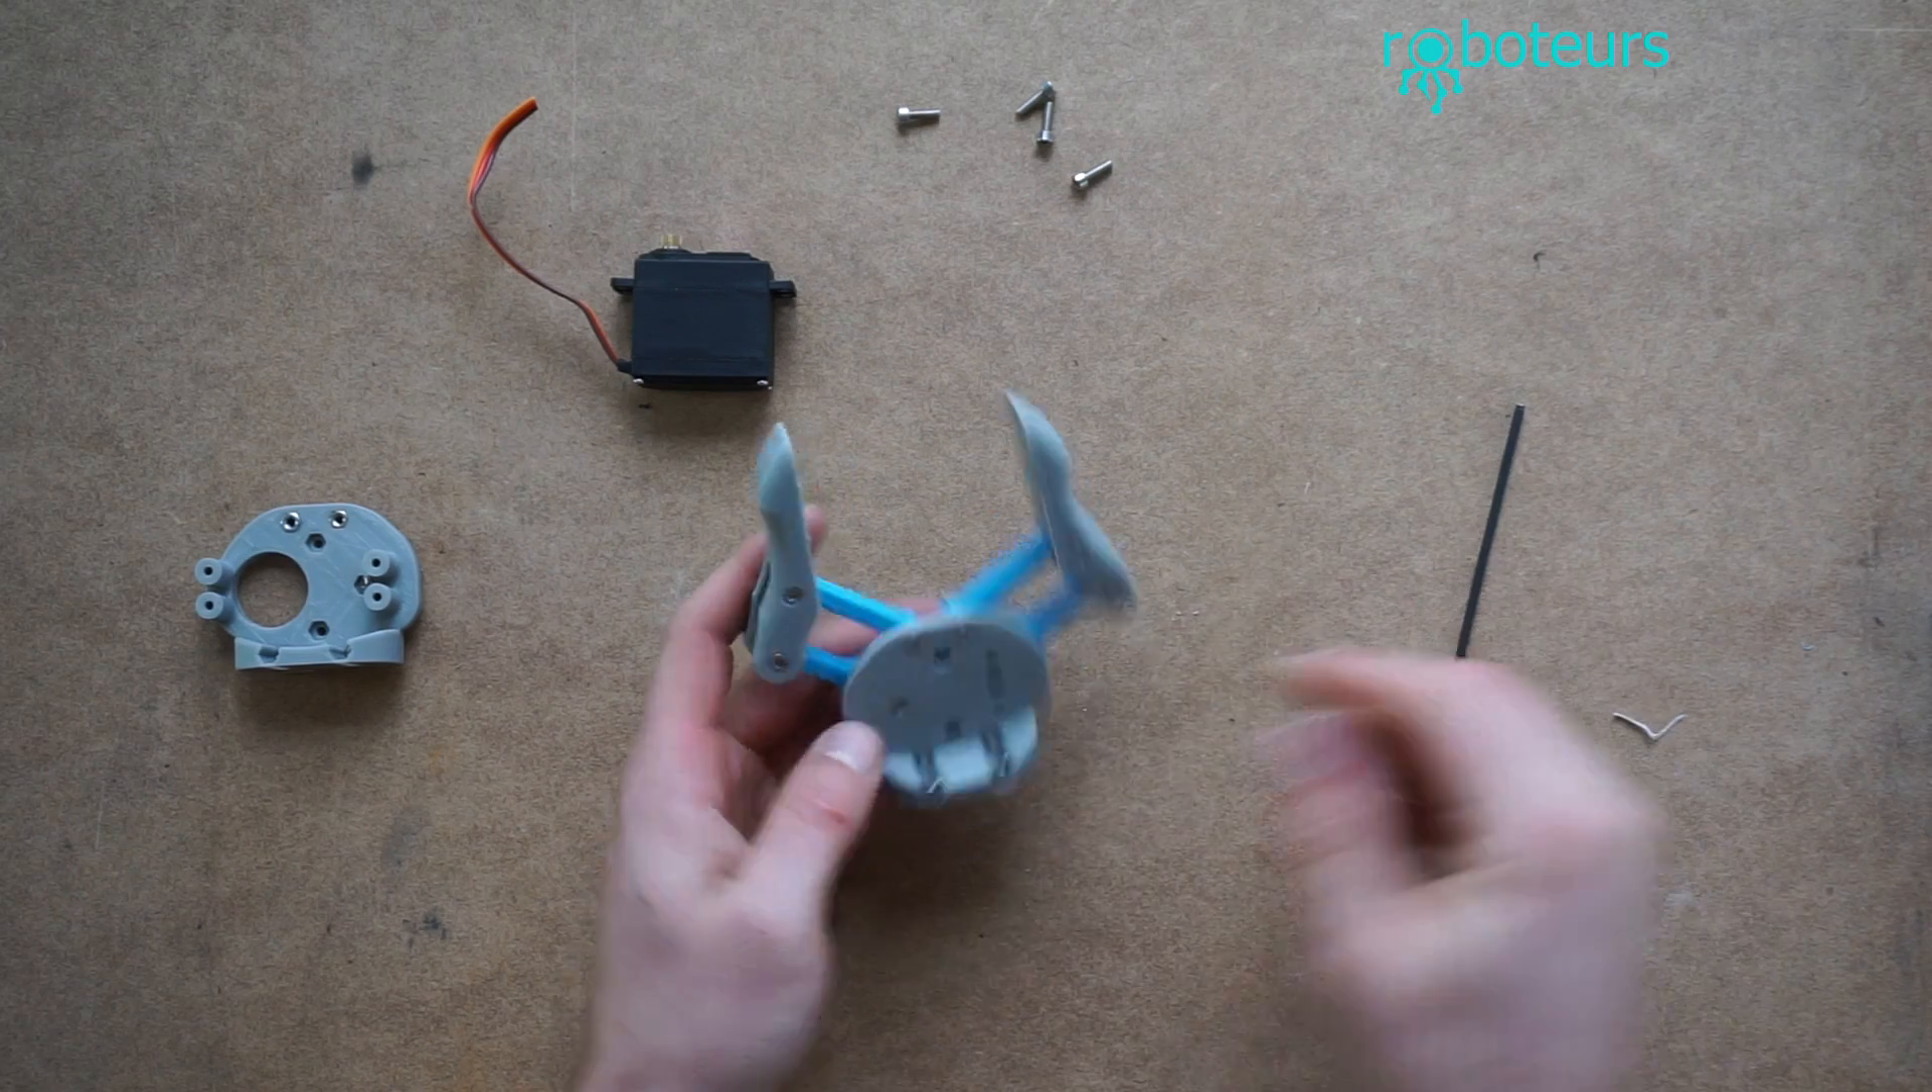Okay, so now you can see we have most of the gripper assembled.